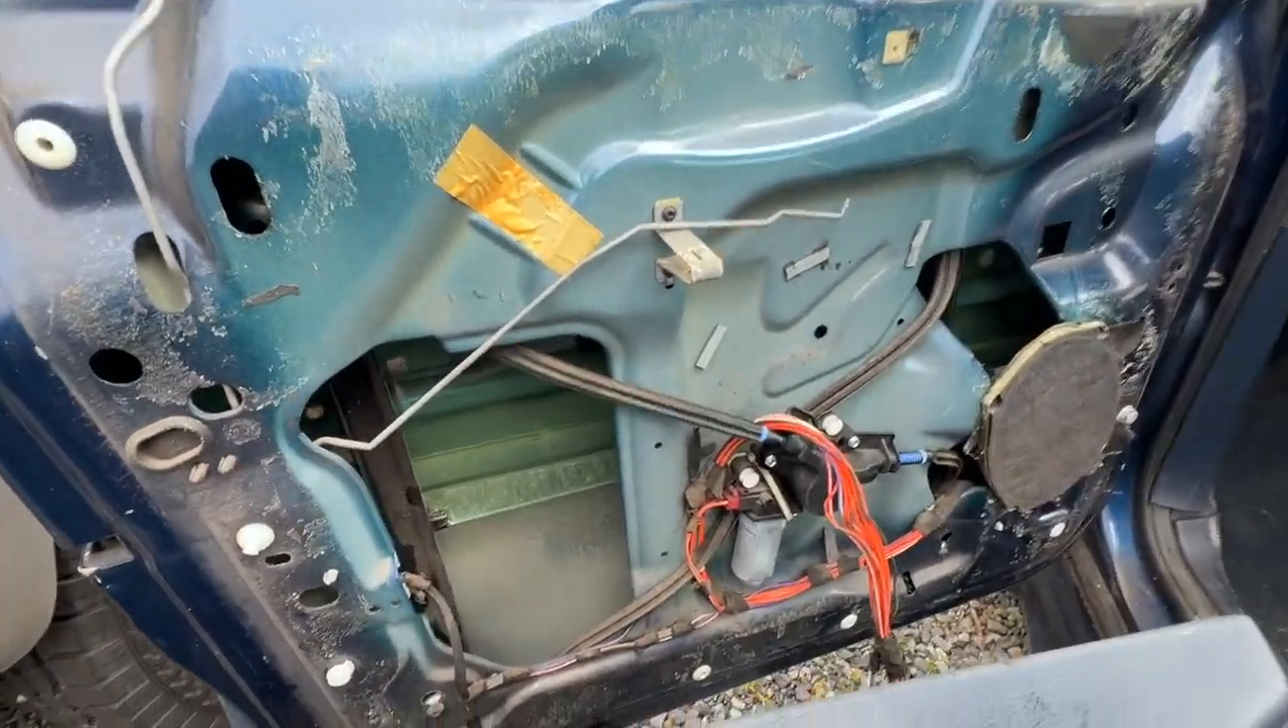Okay, I went ahead and removed the door panel.